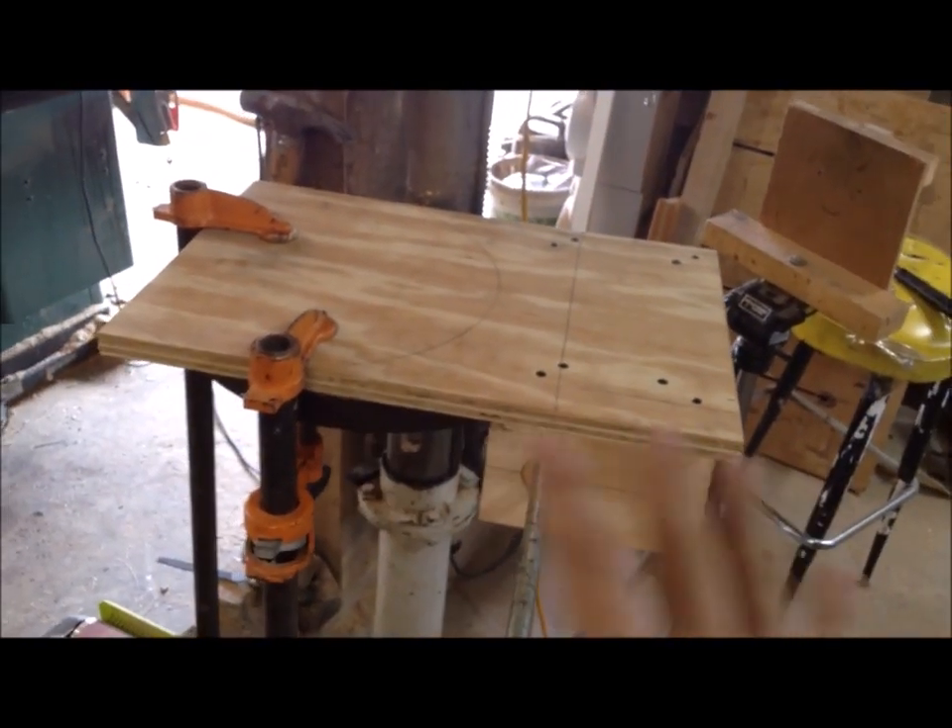And I just have this table clamped on here.